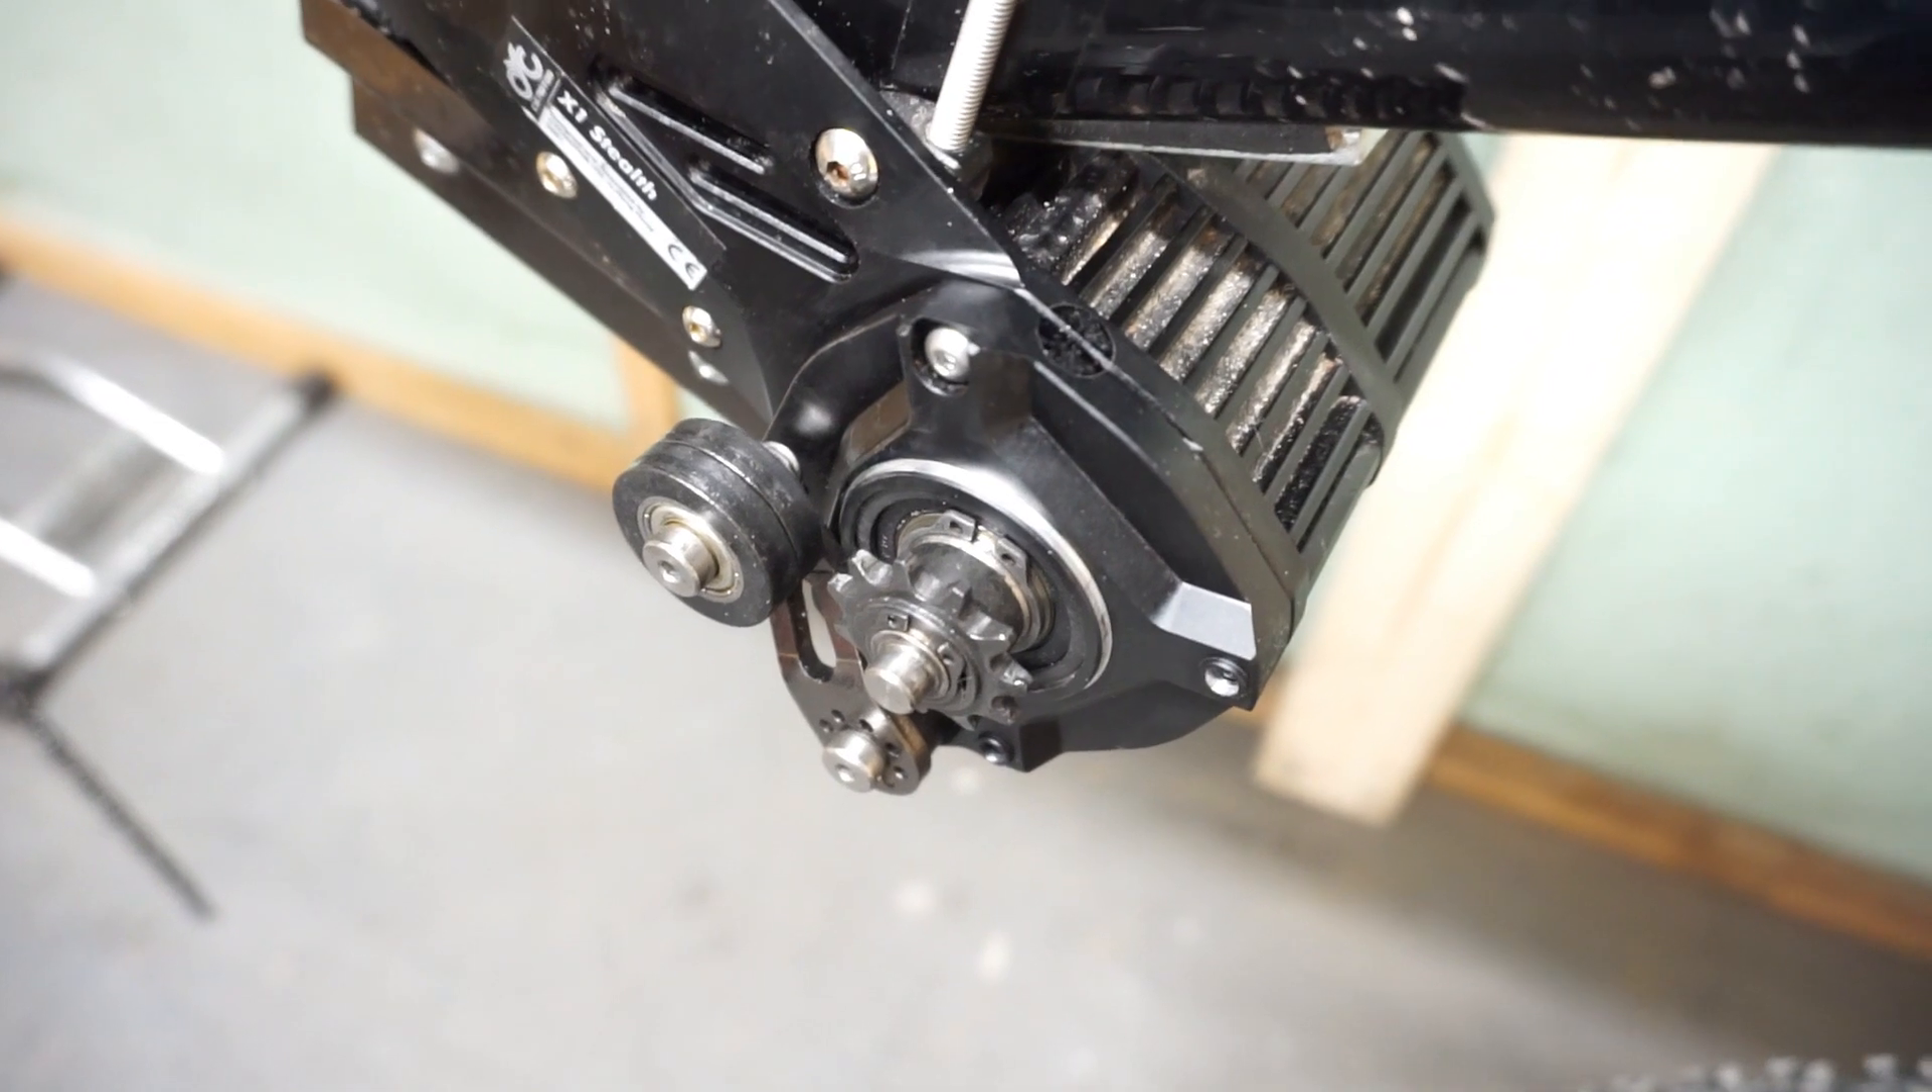So as you can see I disassembled all of the chains so we hear only the noise from the motor.